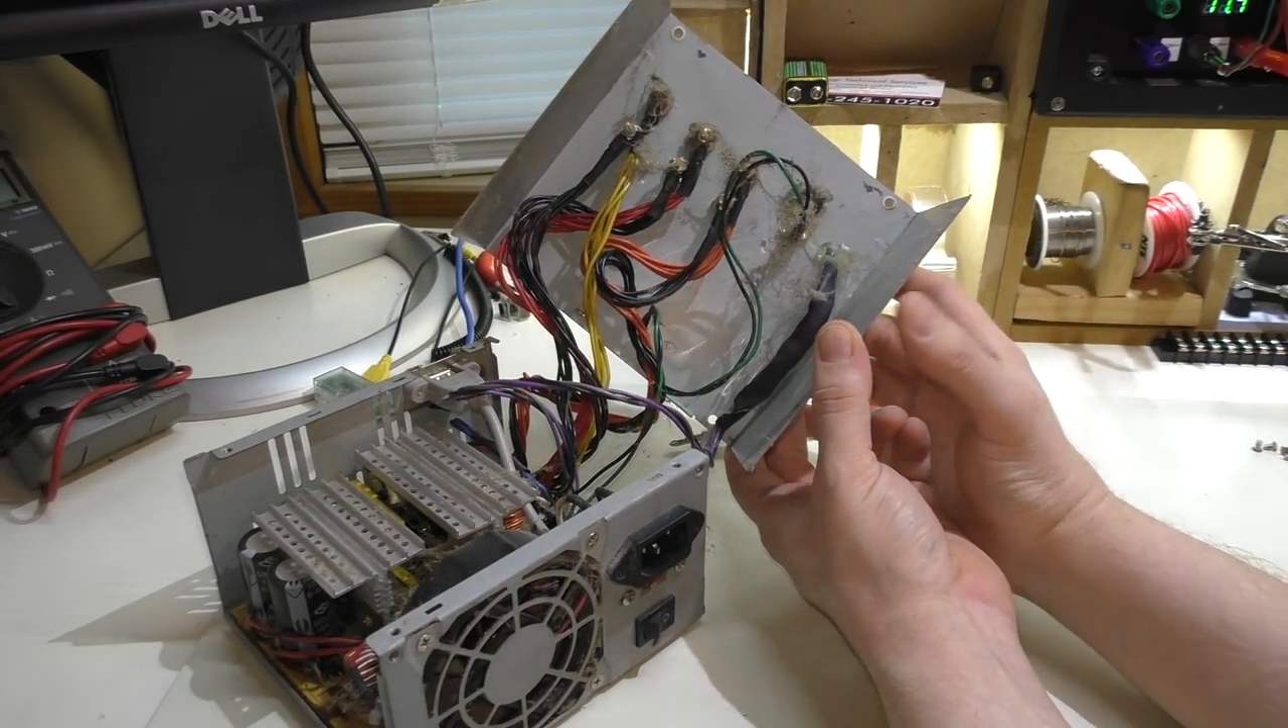All I basically did was connected all the colors together. So all the yellows, all the oranges, the reds, the blacks, so on and so forth, they're all just kind of connected together. And they're connected to terminals here.